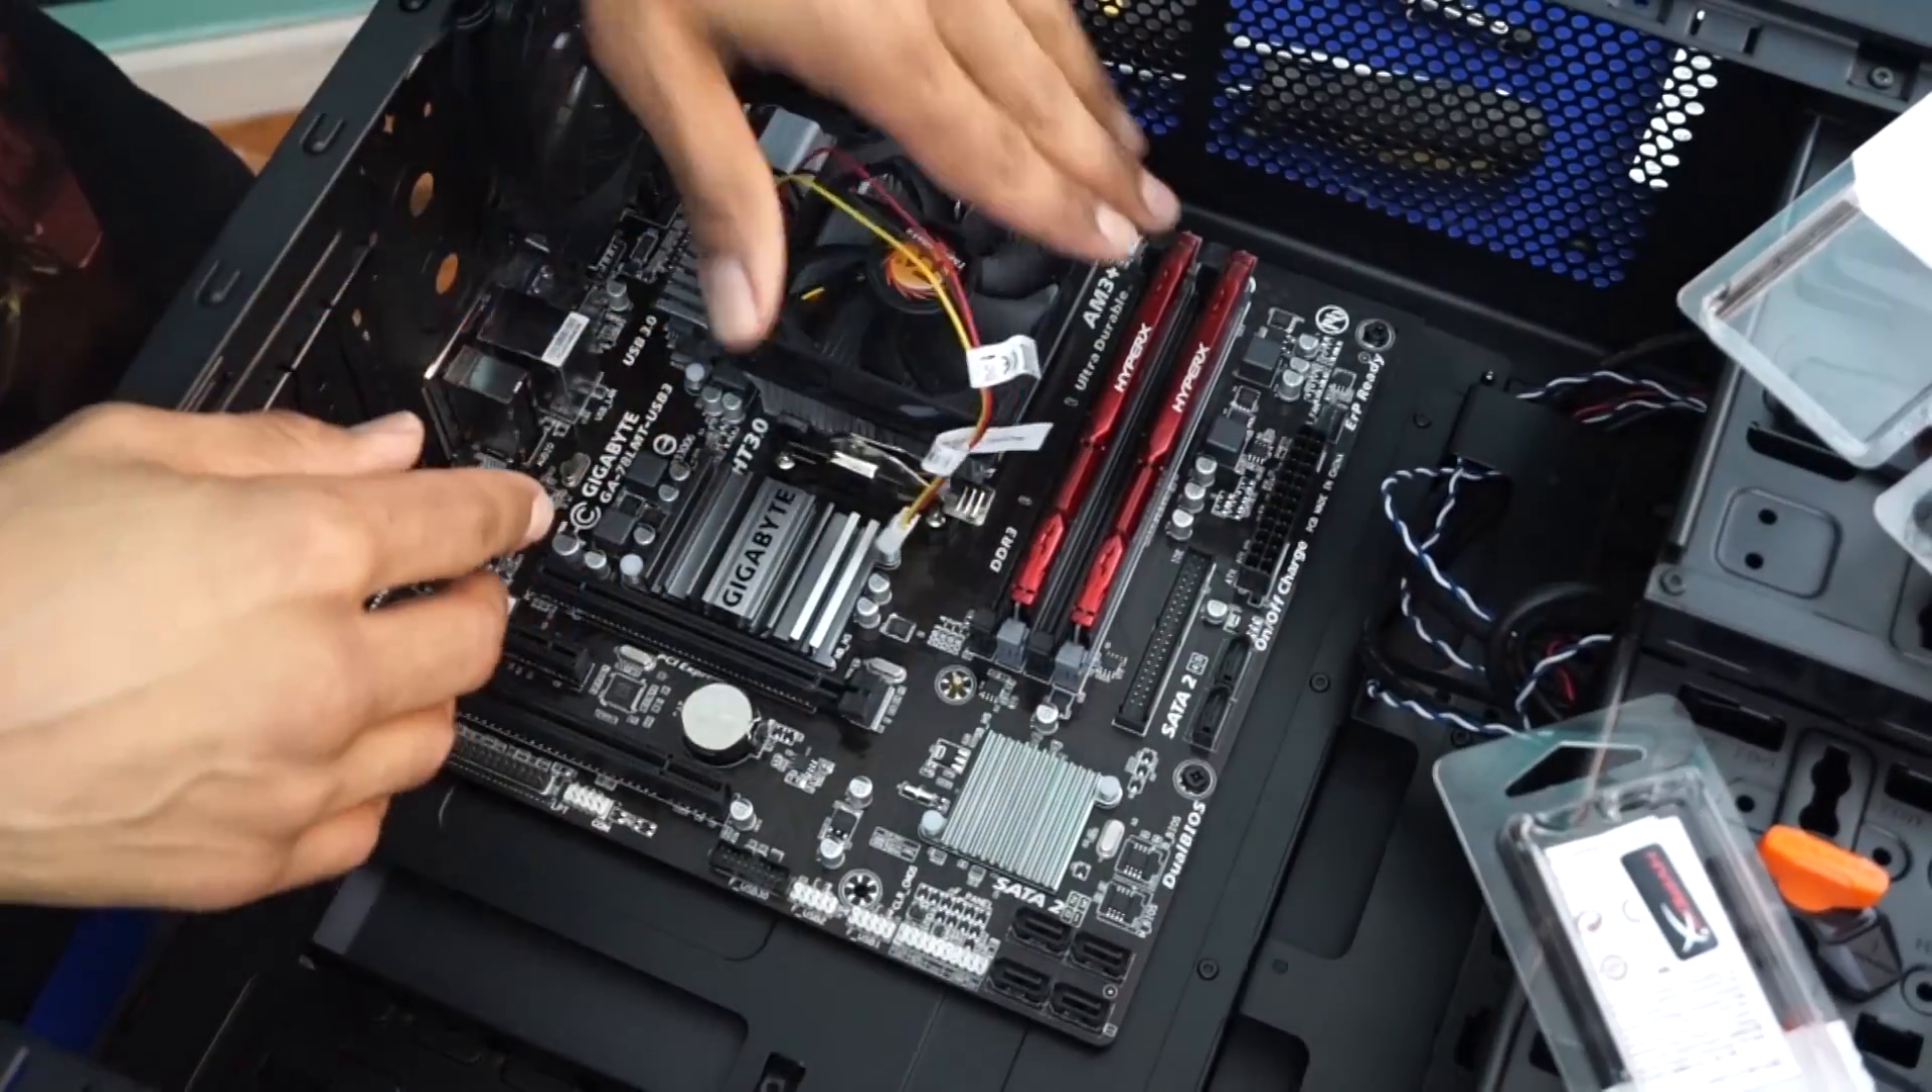Uh you just inserted two four gig sticks which is going to give you eight gigs in total.